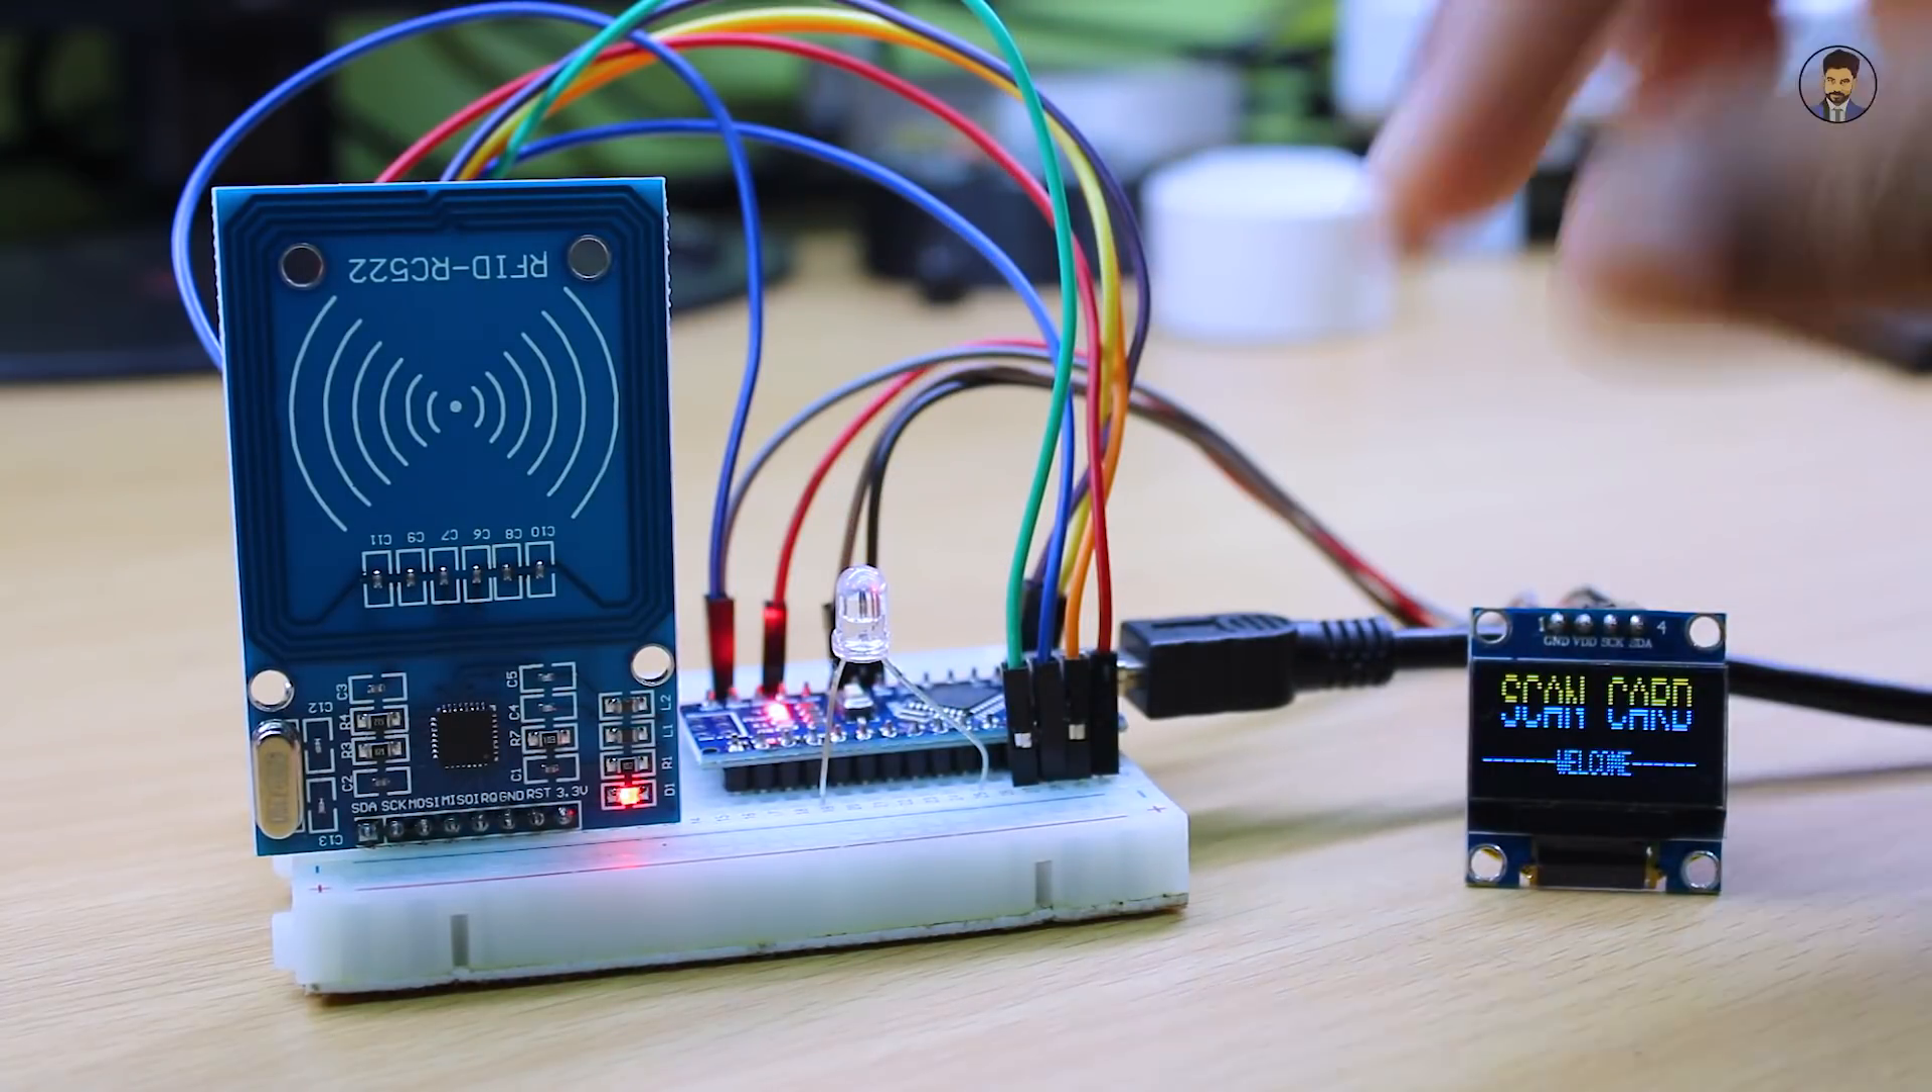आउटपुट पर हमने एक LED लगा दिया है।